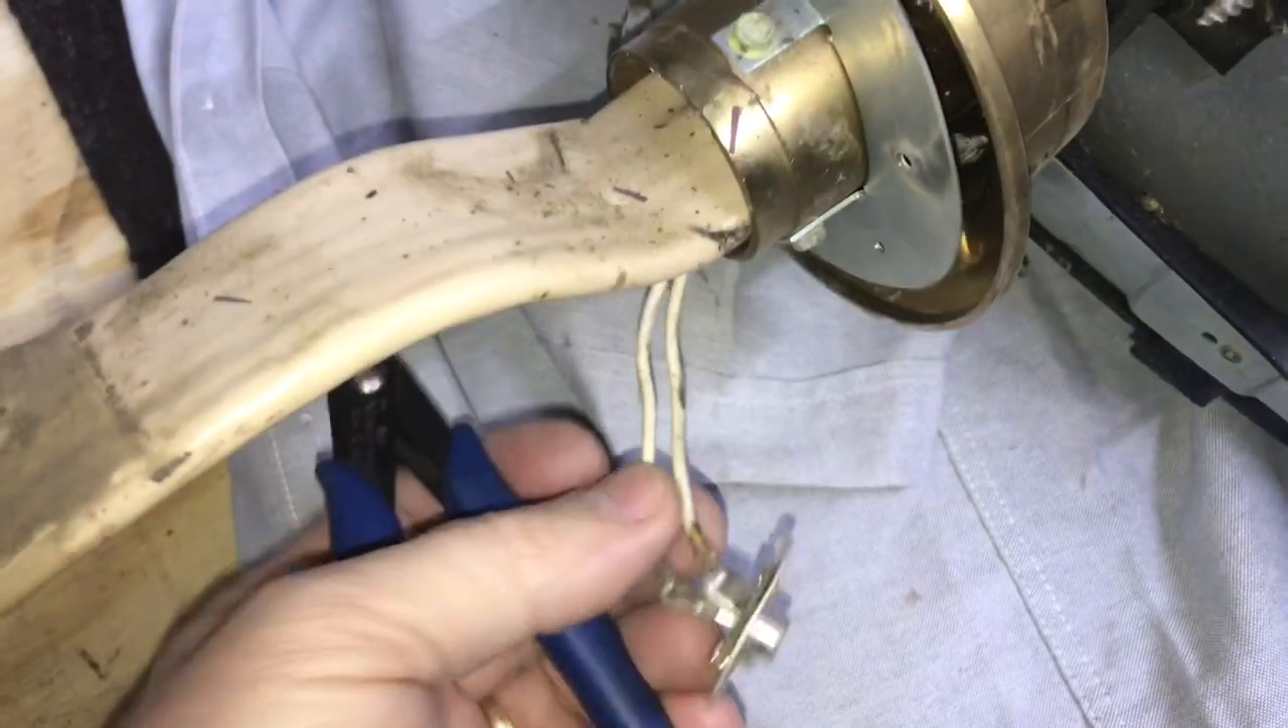We got the two audio wires going to this jack down here.